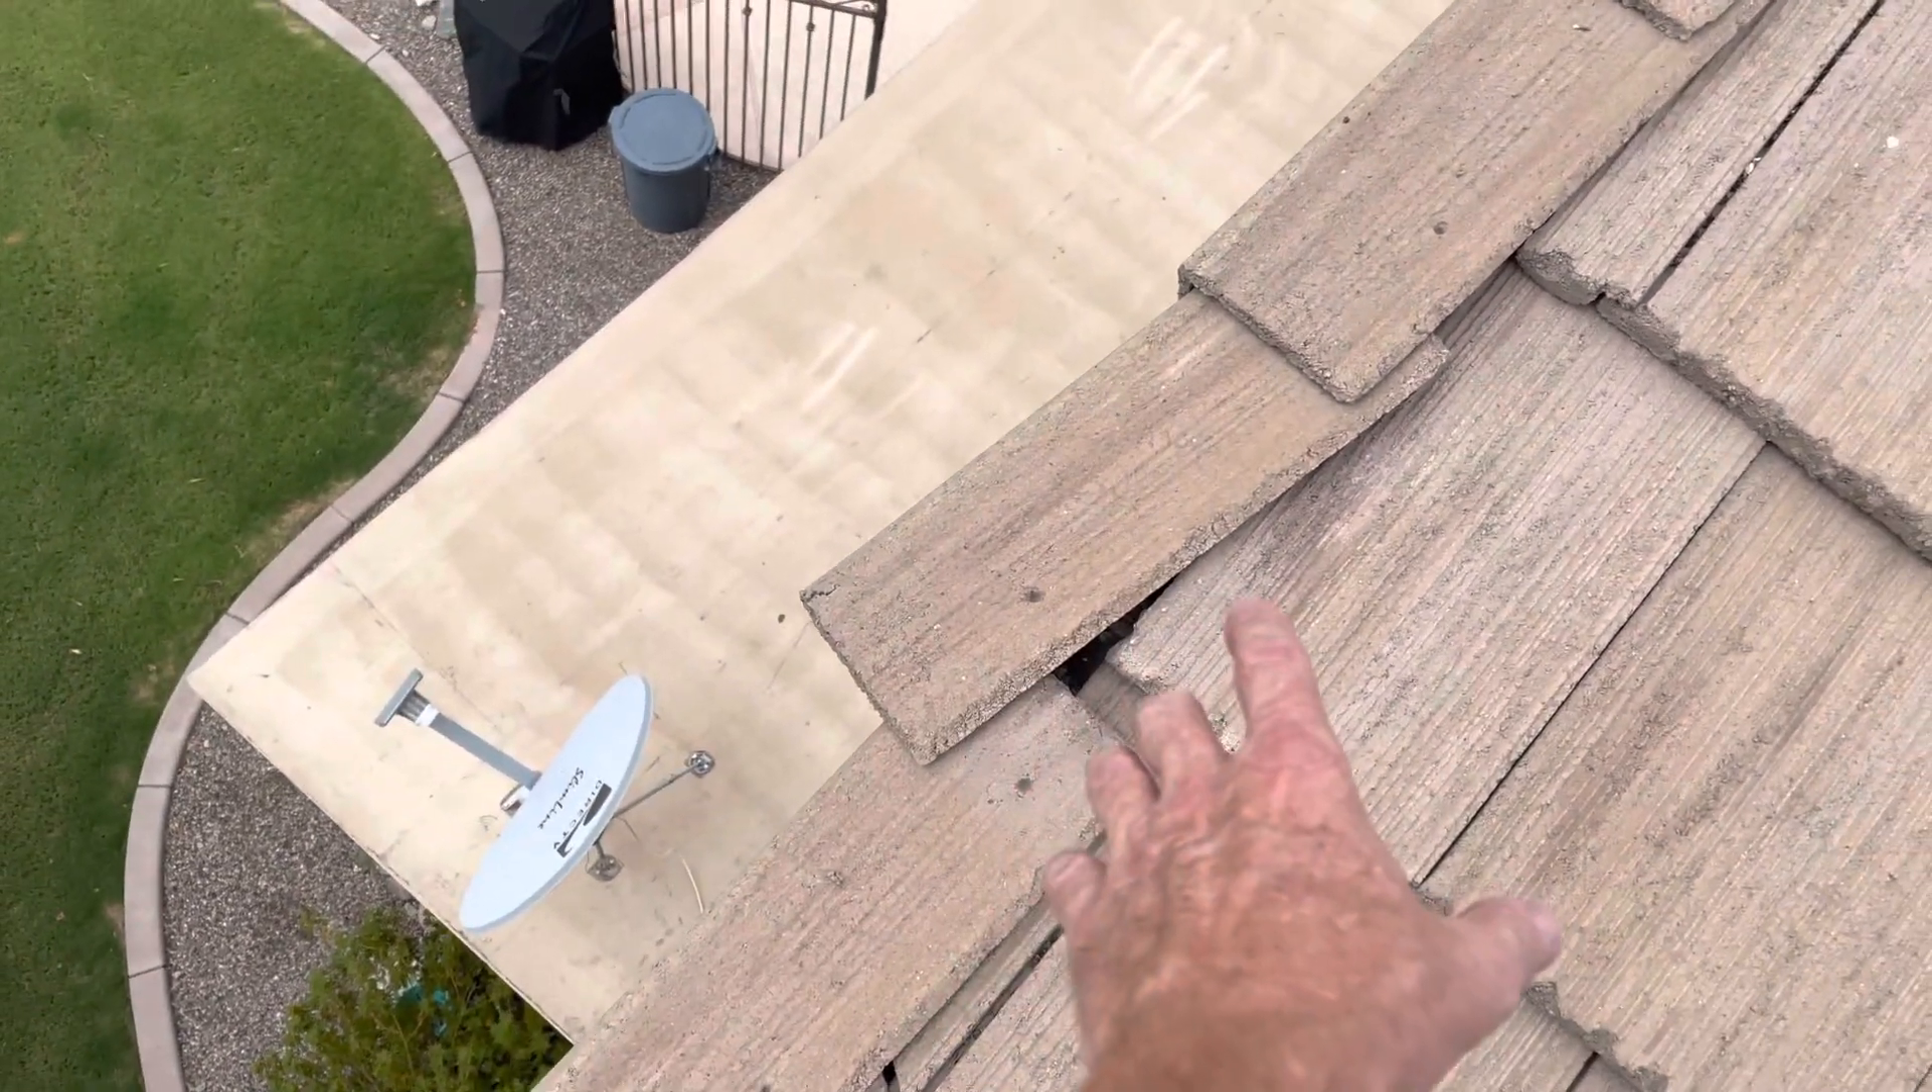And then we got one tile right here that's just starting to fall off the edge over the back patio.